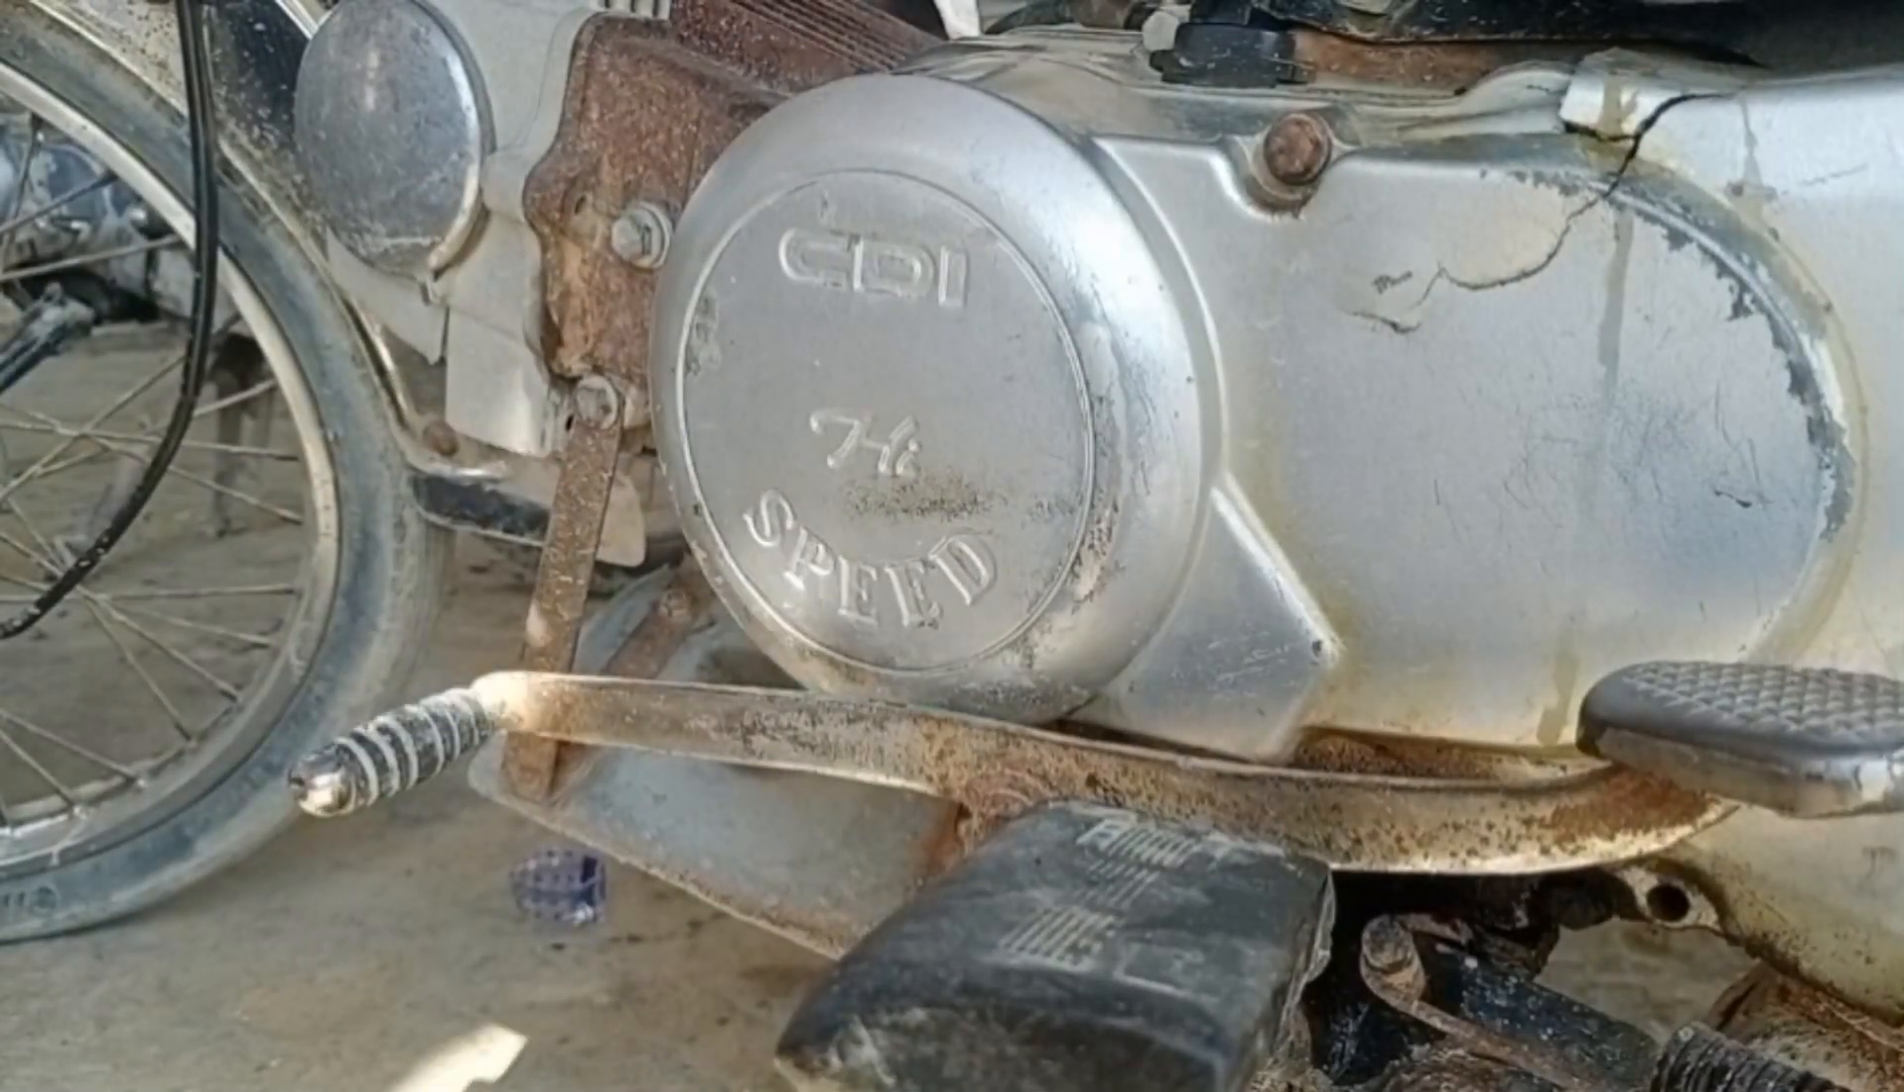यह इसका गेर लीवर है गेर लीवर भी फिटिंग हो गया।